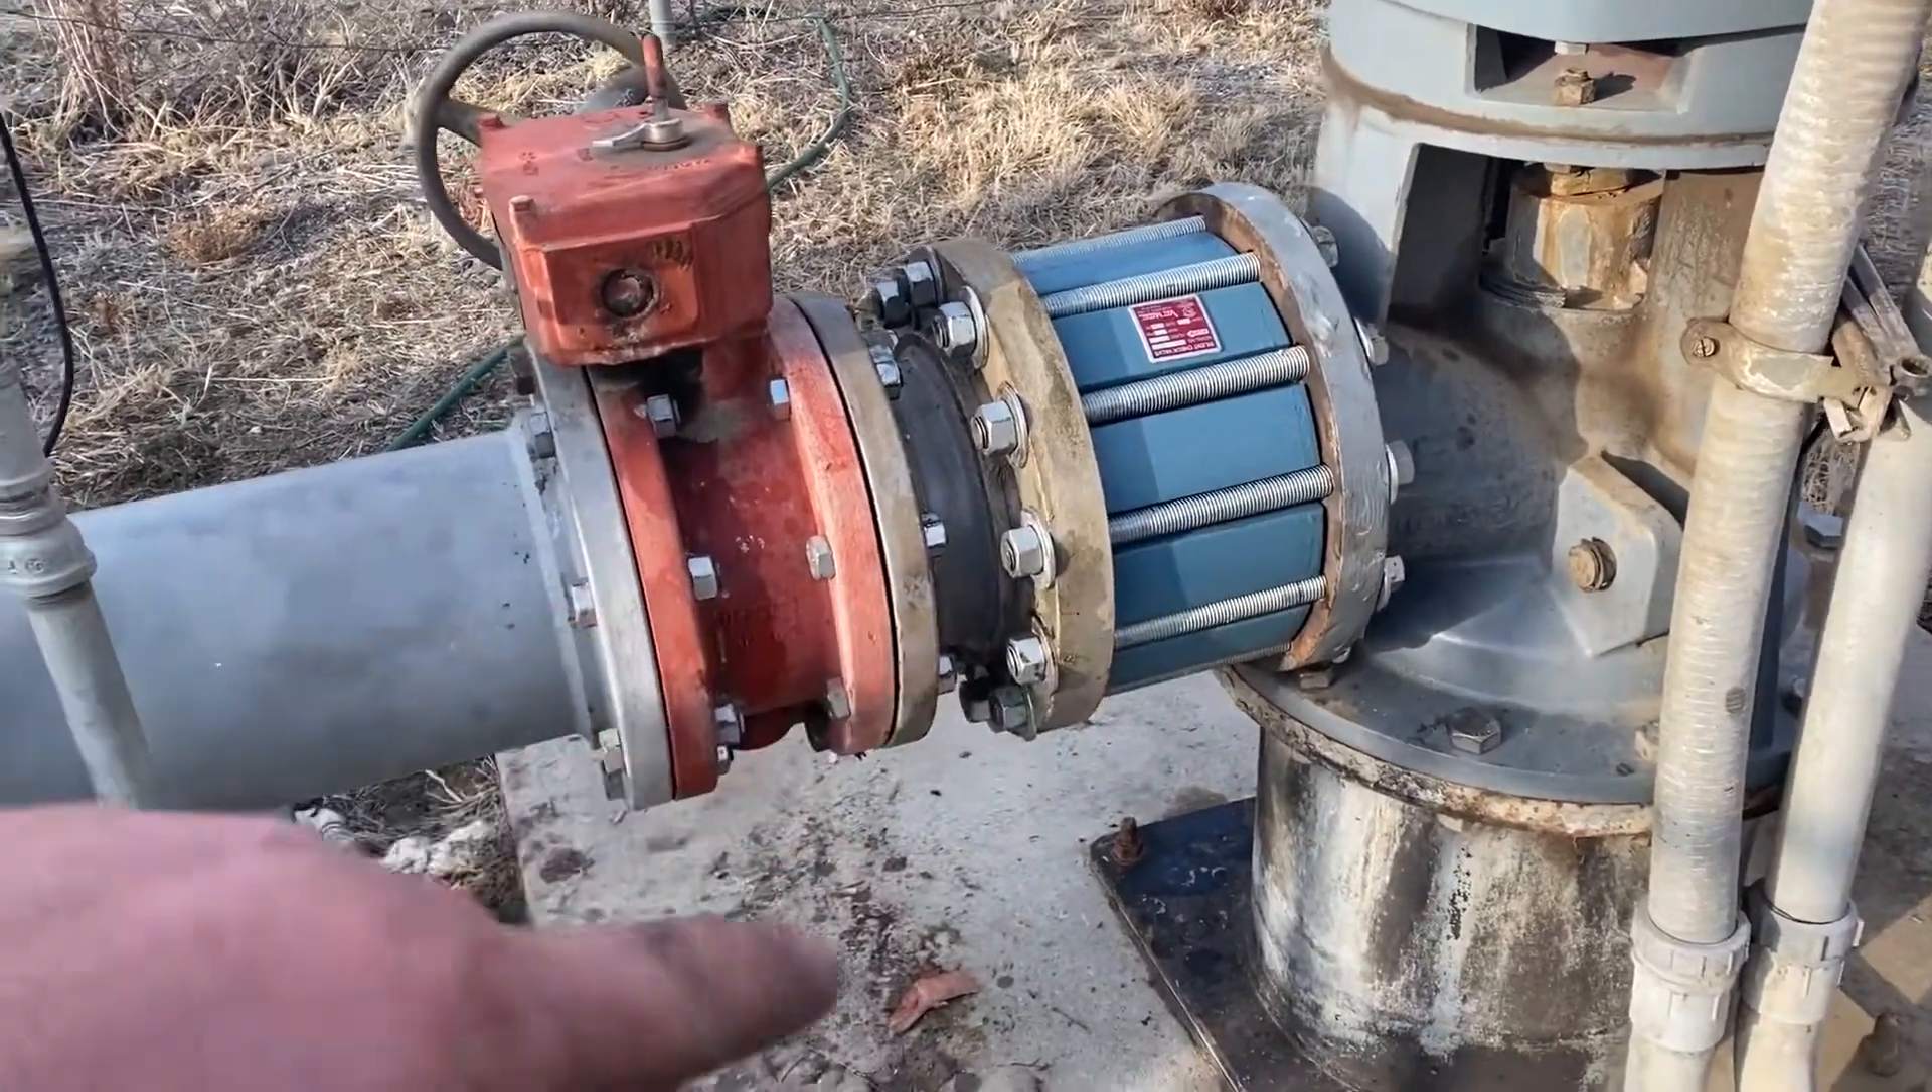I got the butterfly put back in.